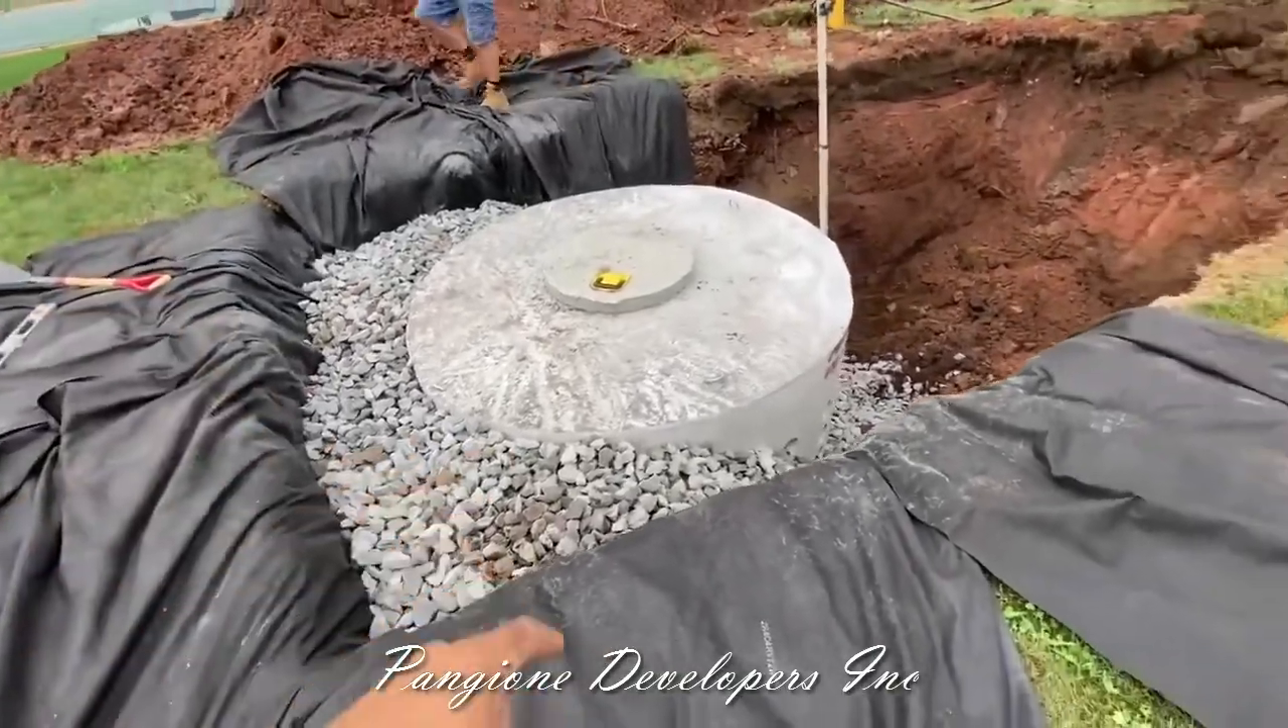So here's the first pit. We have it backfilled about a foot and a half of stone.